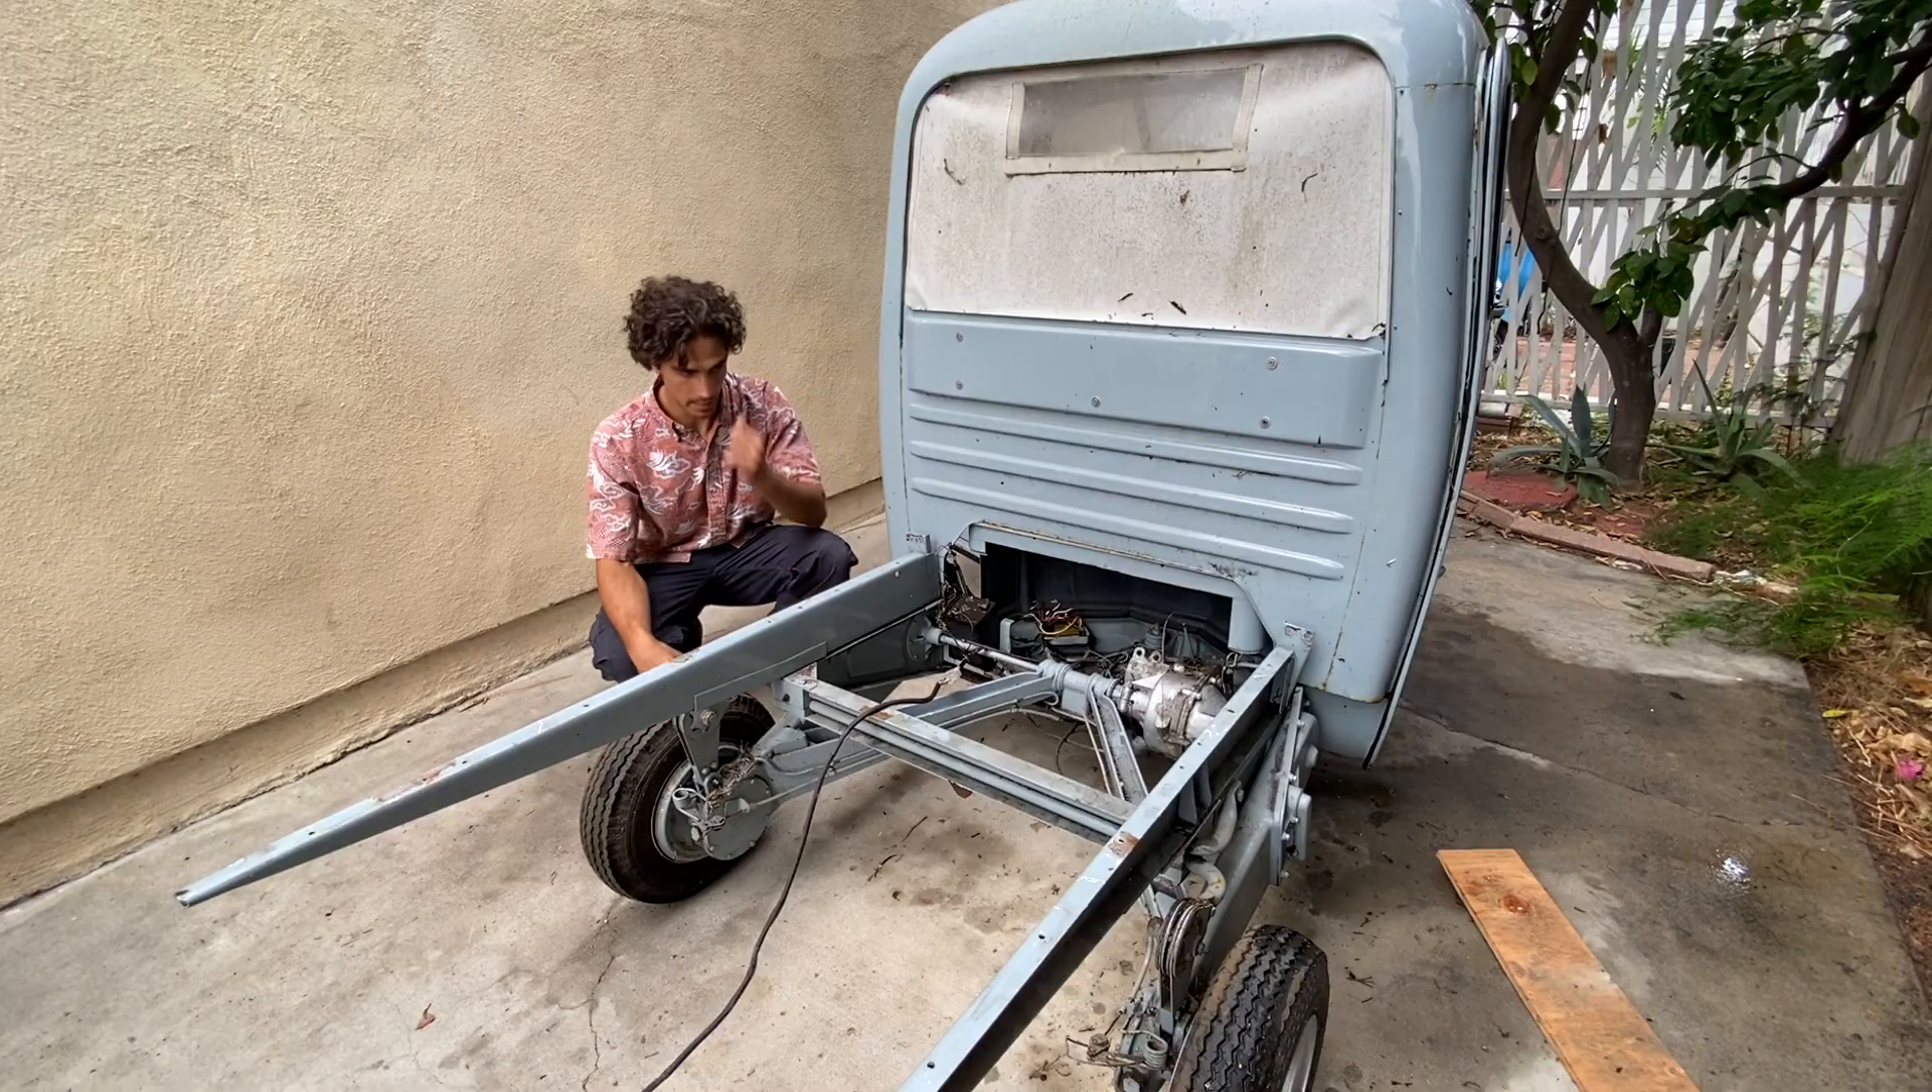All right we just pulled the bed off.